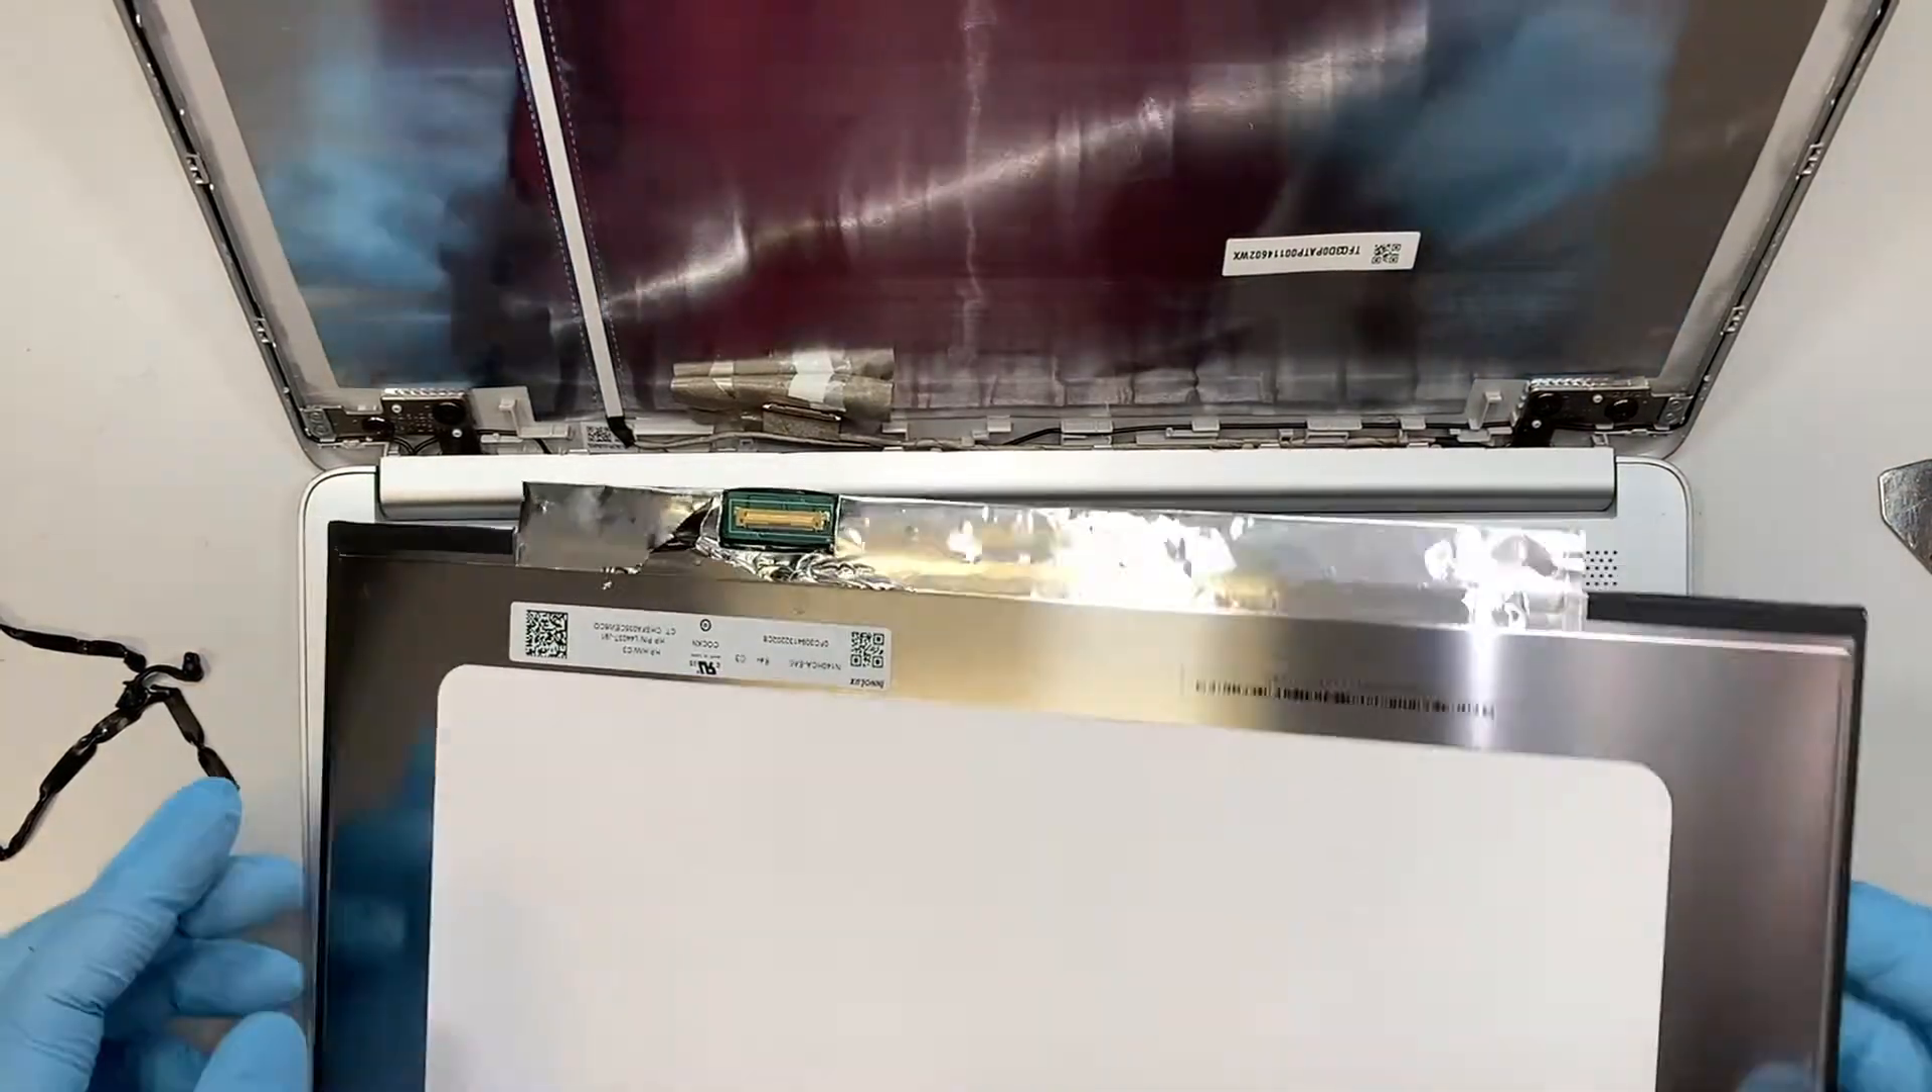So this is the 30 -pin connector LCD screen, and now your entire screen is just removed.